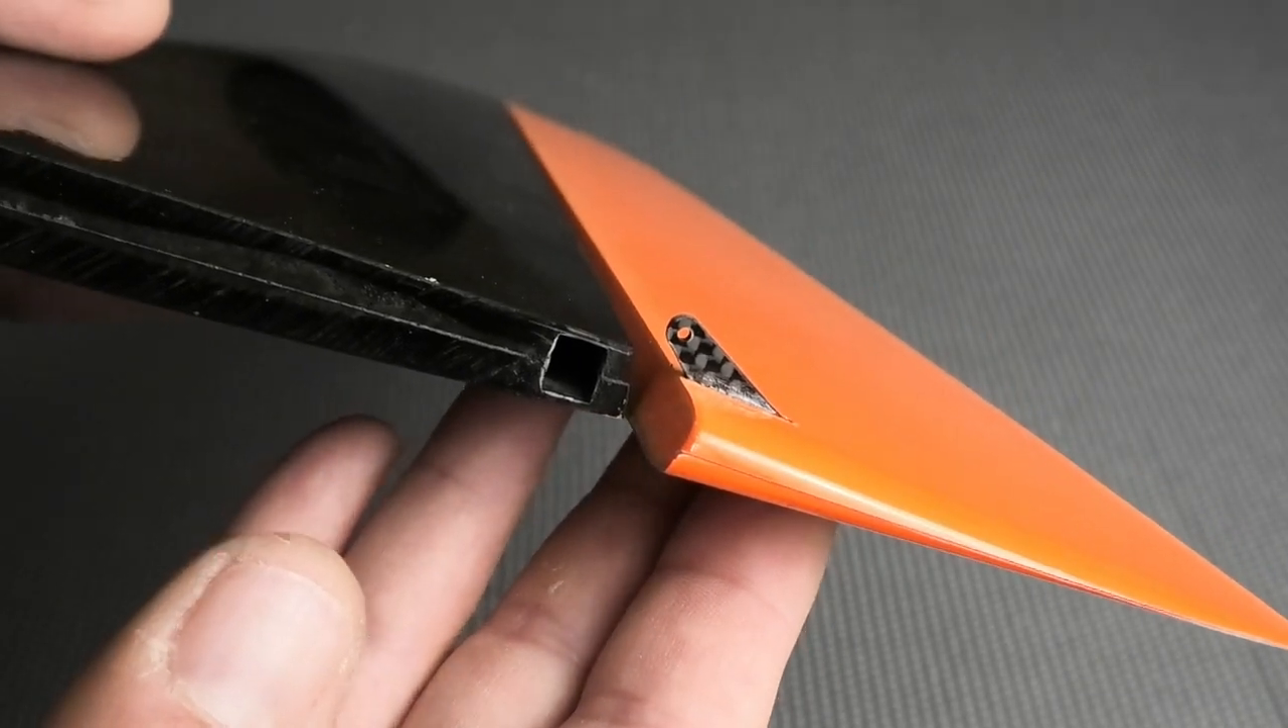Then there's a machined carbon control horn here. And I have already glued that in.